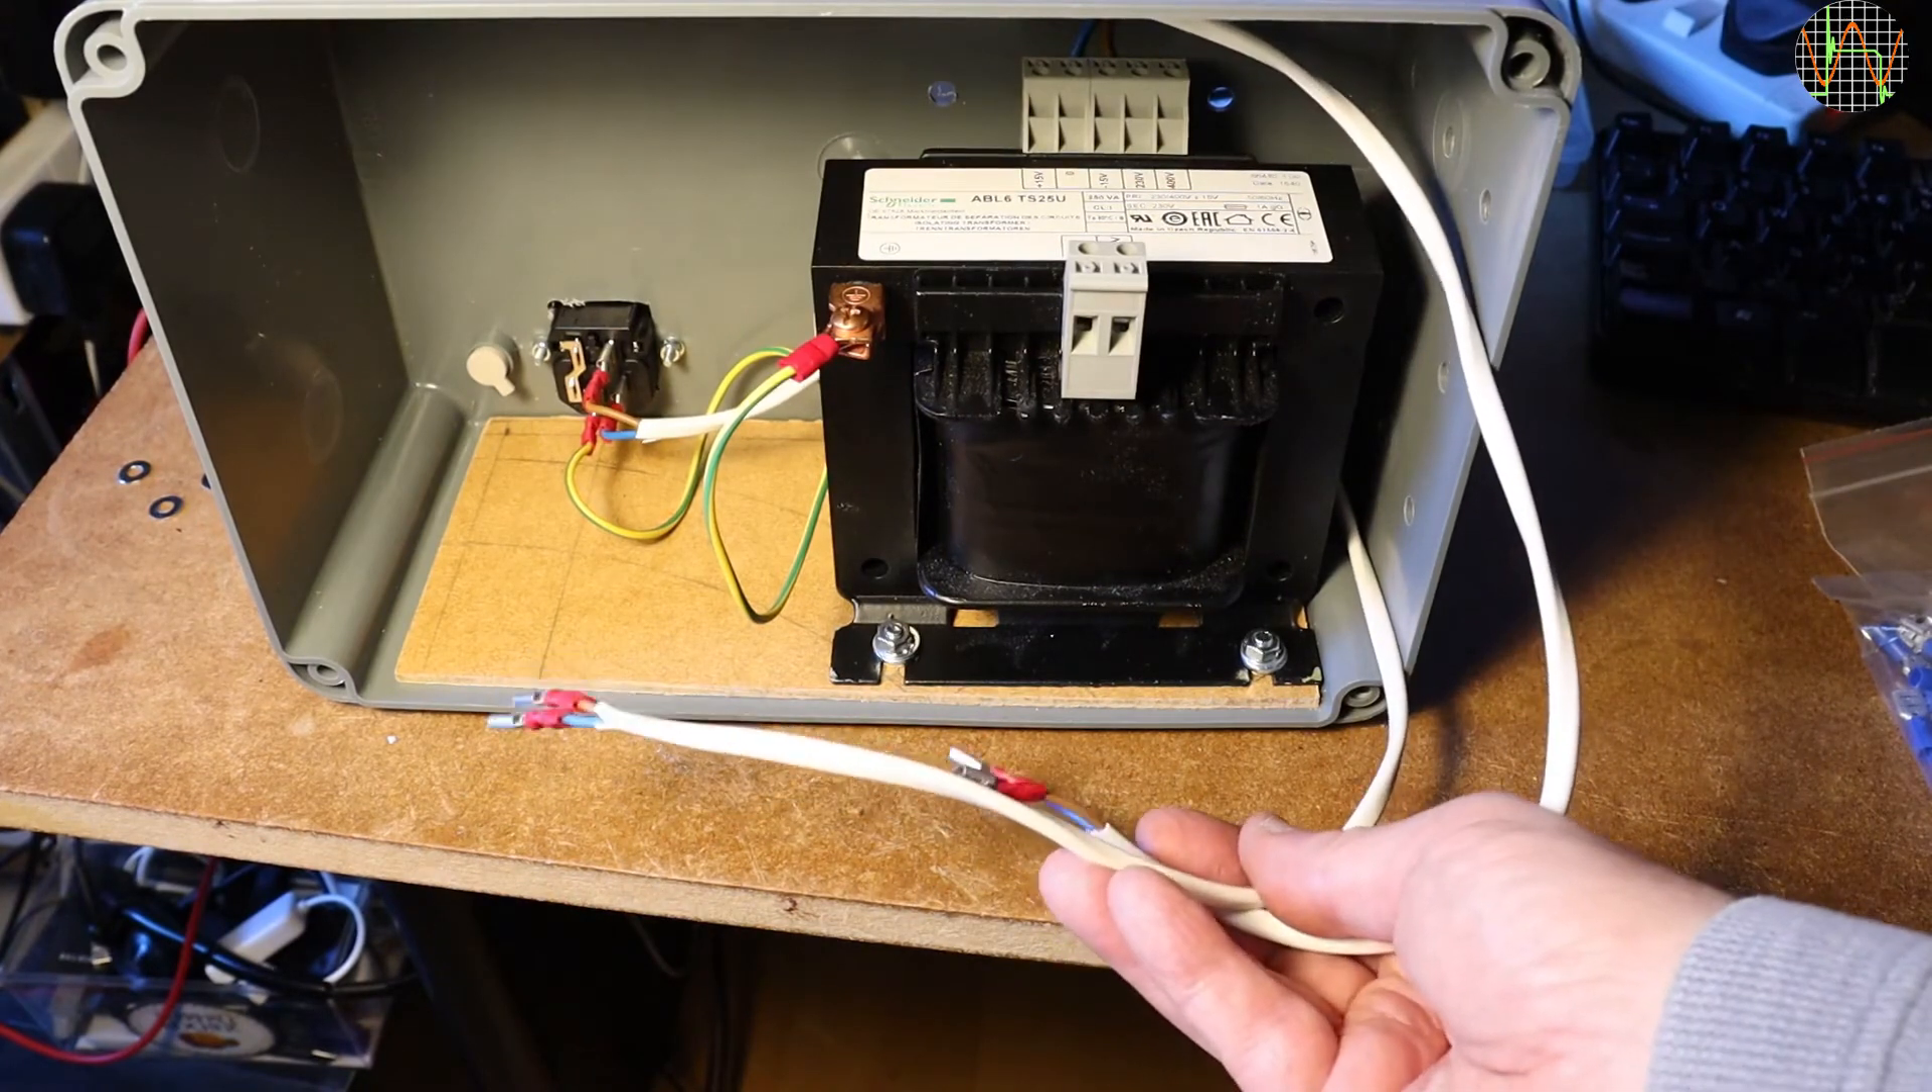The transformer is mounted and I can now move on to the front of the enclosure.